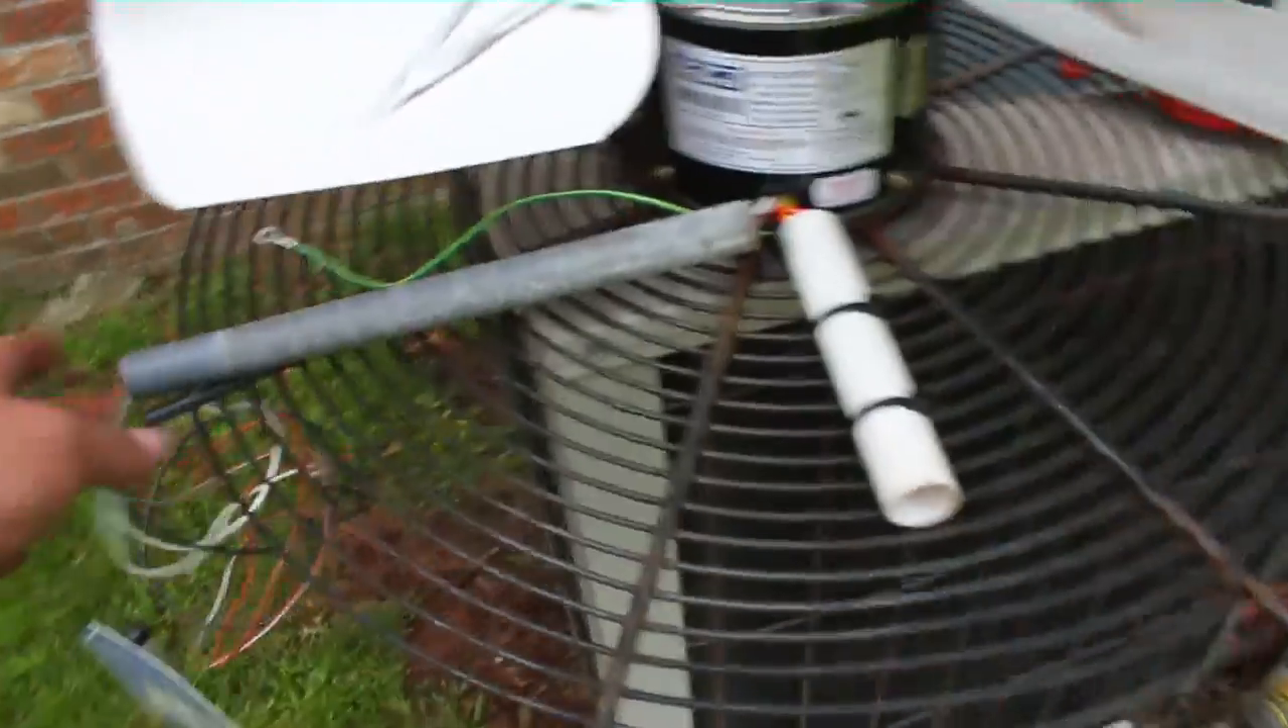Okay guys, we have our reversing leads taken care of. We got them put into a PVC sleeve.